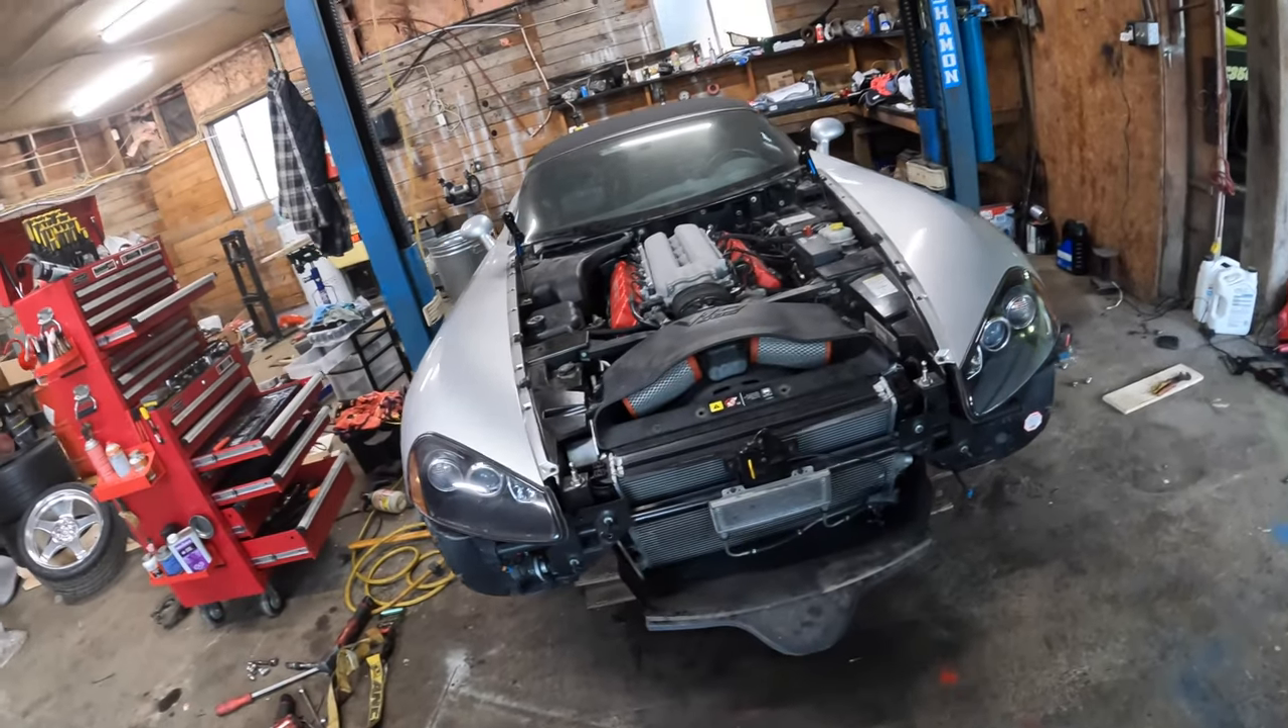Yeah, so moving along and then I can put the front end together, I just need to put the impact bar back on and the bumper and that'll be that.